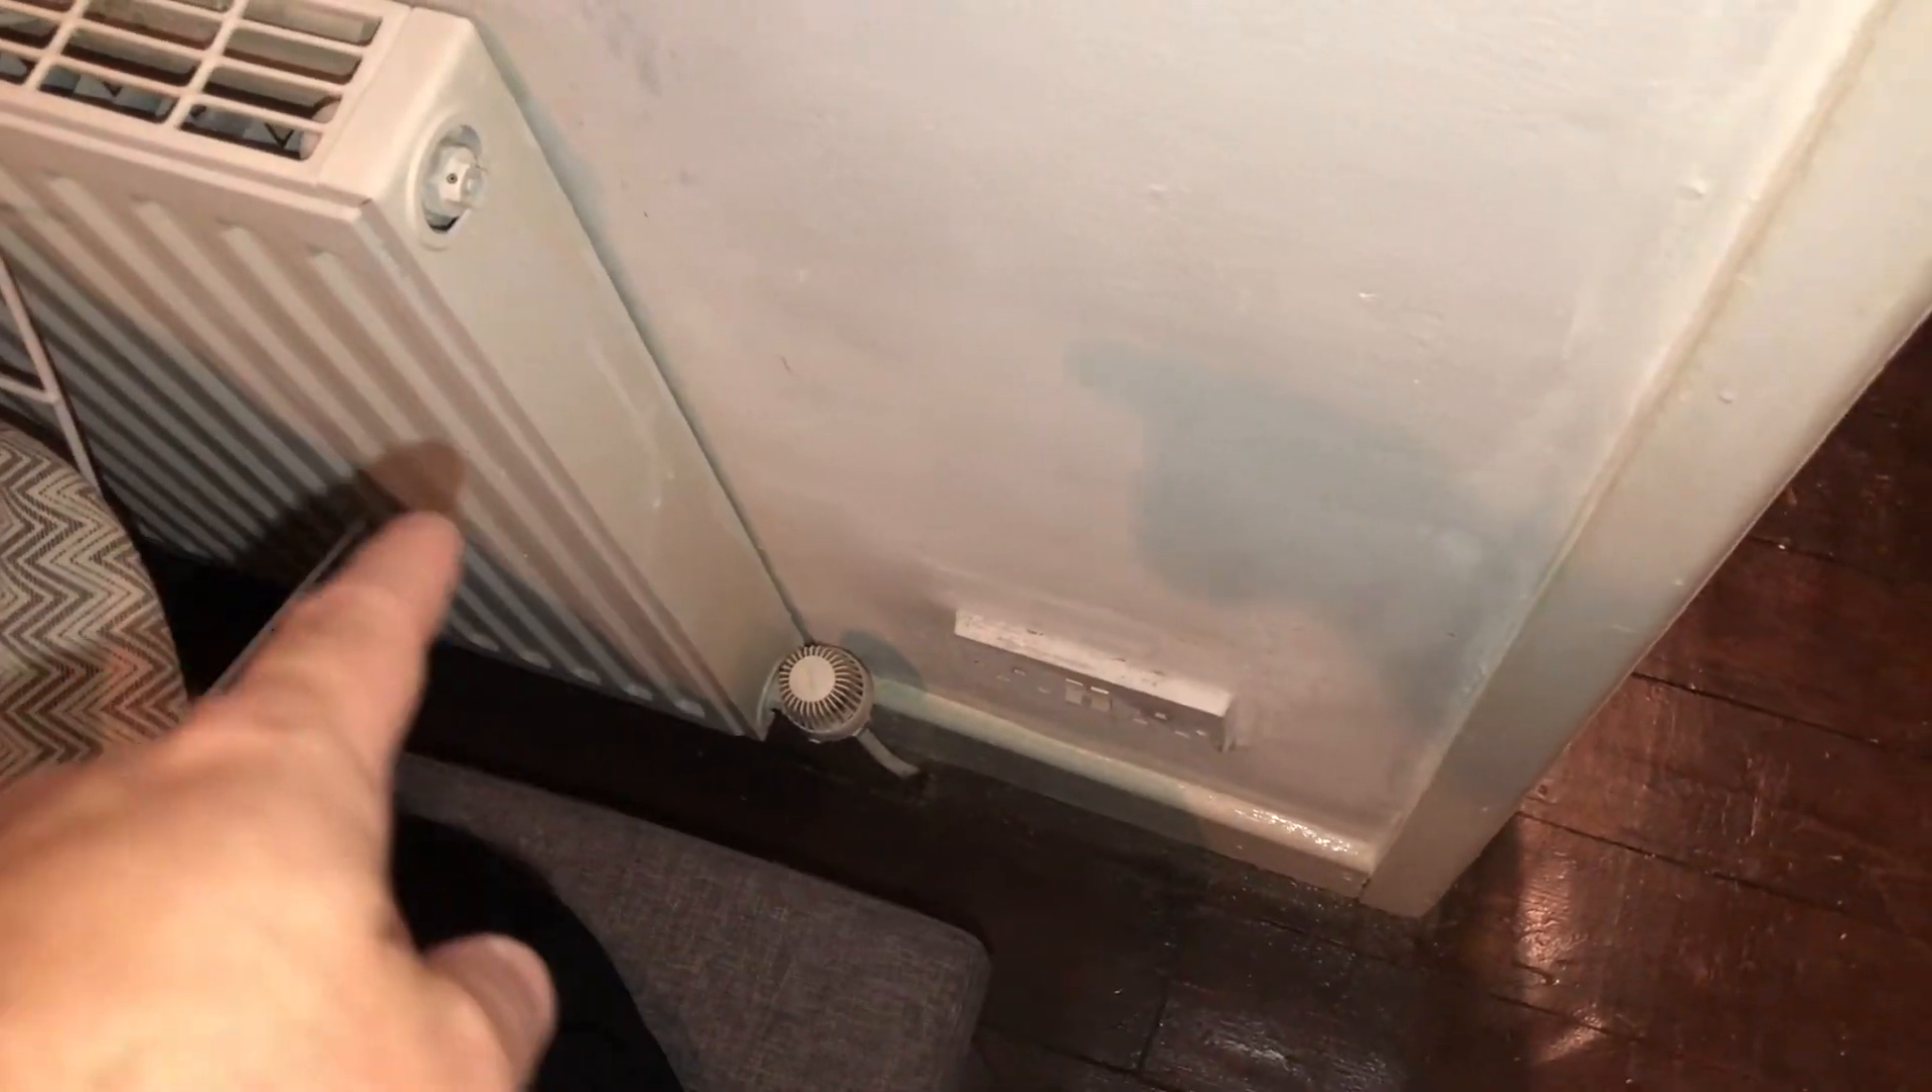Some of these sockets they are starting to encroach downstairs a little bit too close to the radiator.